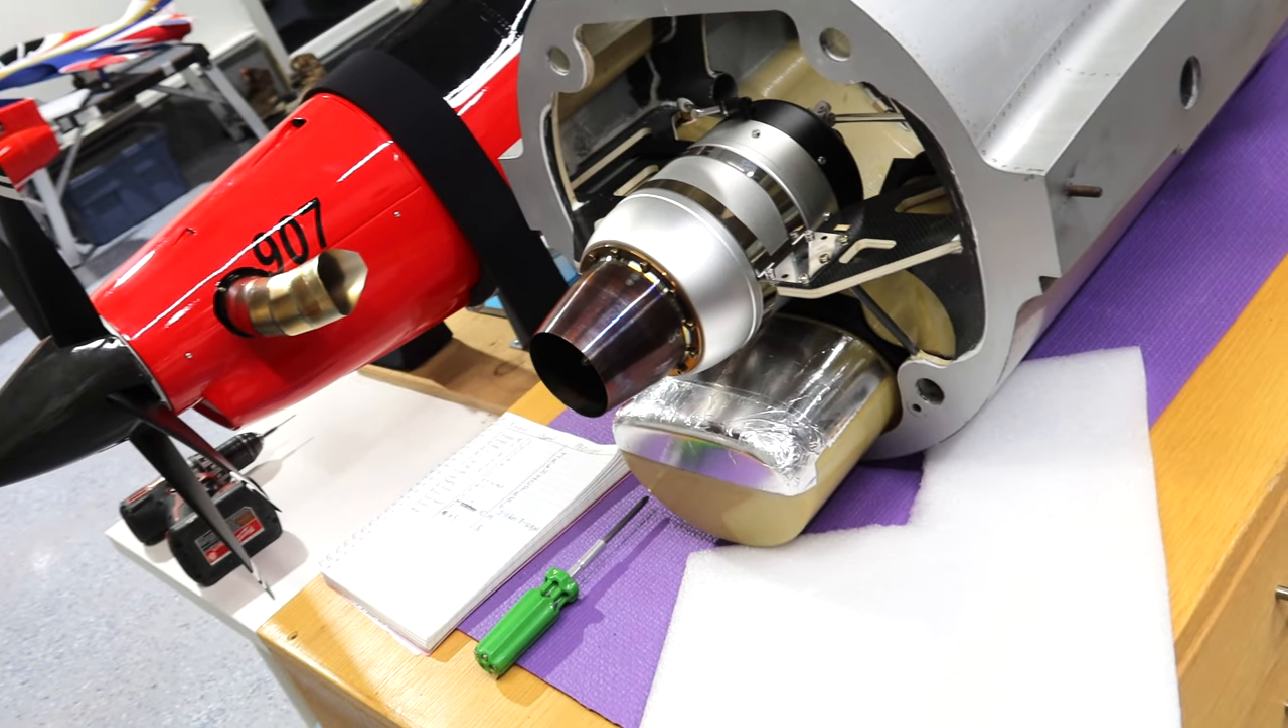And then we'll separate the fuselage and we'll be able to bolt the engine in place. All right, engine is mounted. This setup is super easy with the fuselage separating there.